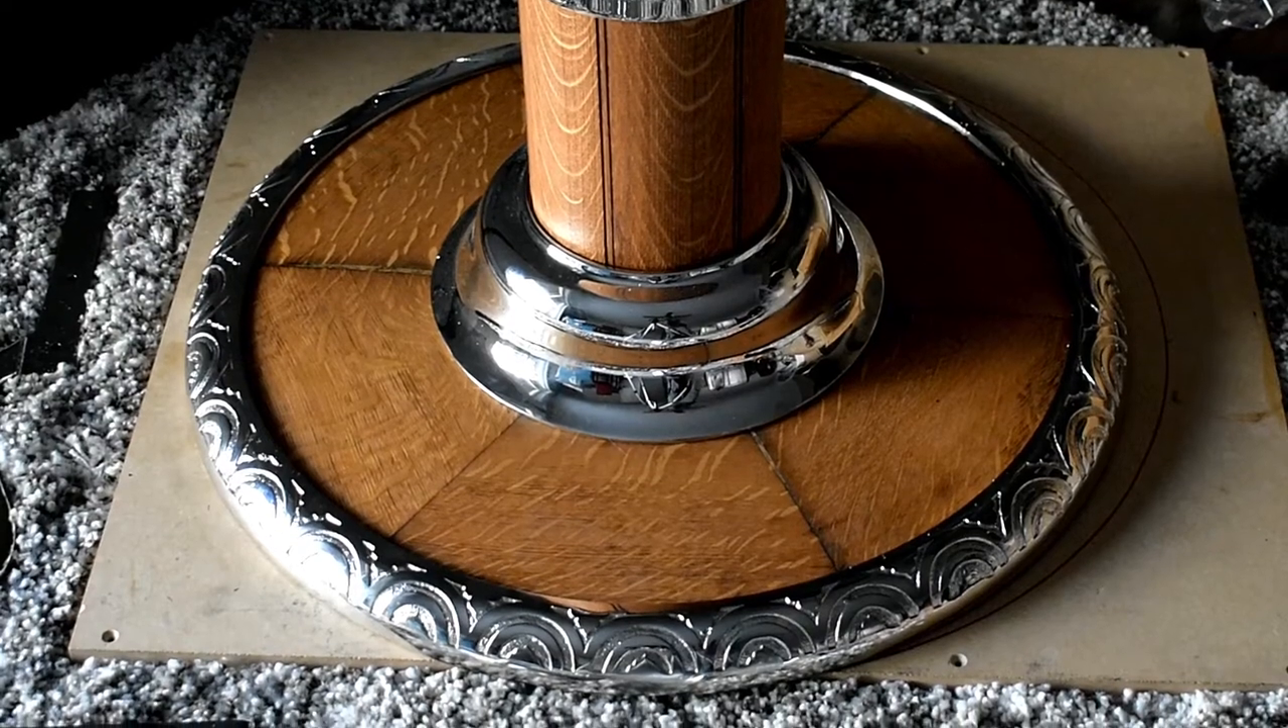You can see that I've put together the base already.